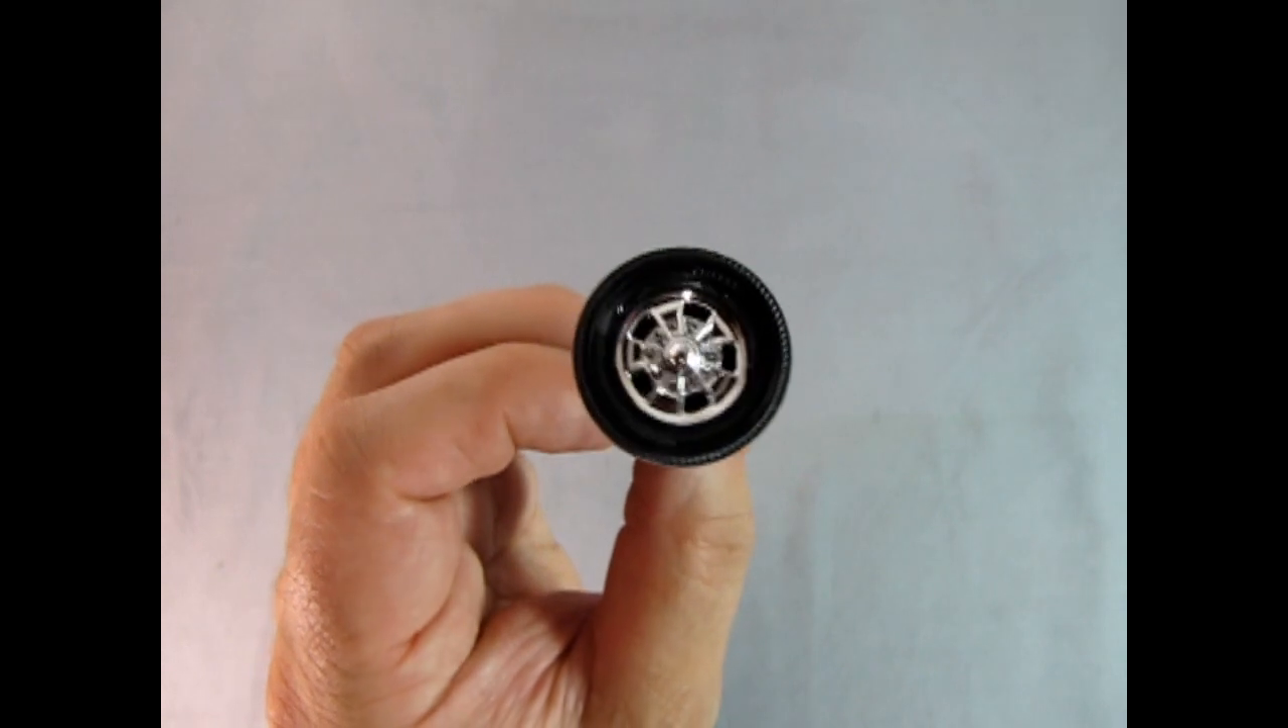And there's what our wheel looks like when it's glued together with the black painted inside.